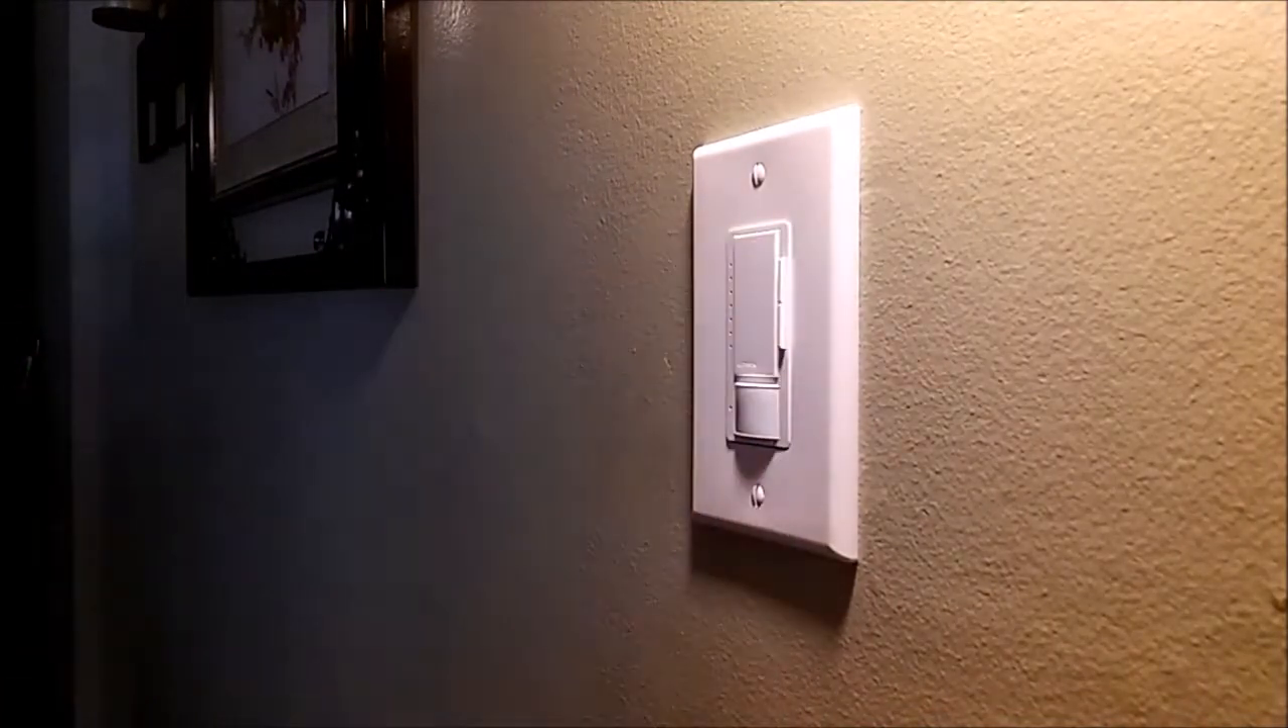All right and that is our light switch installed.